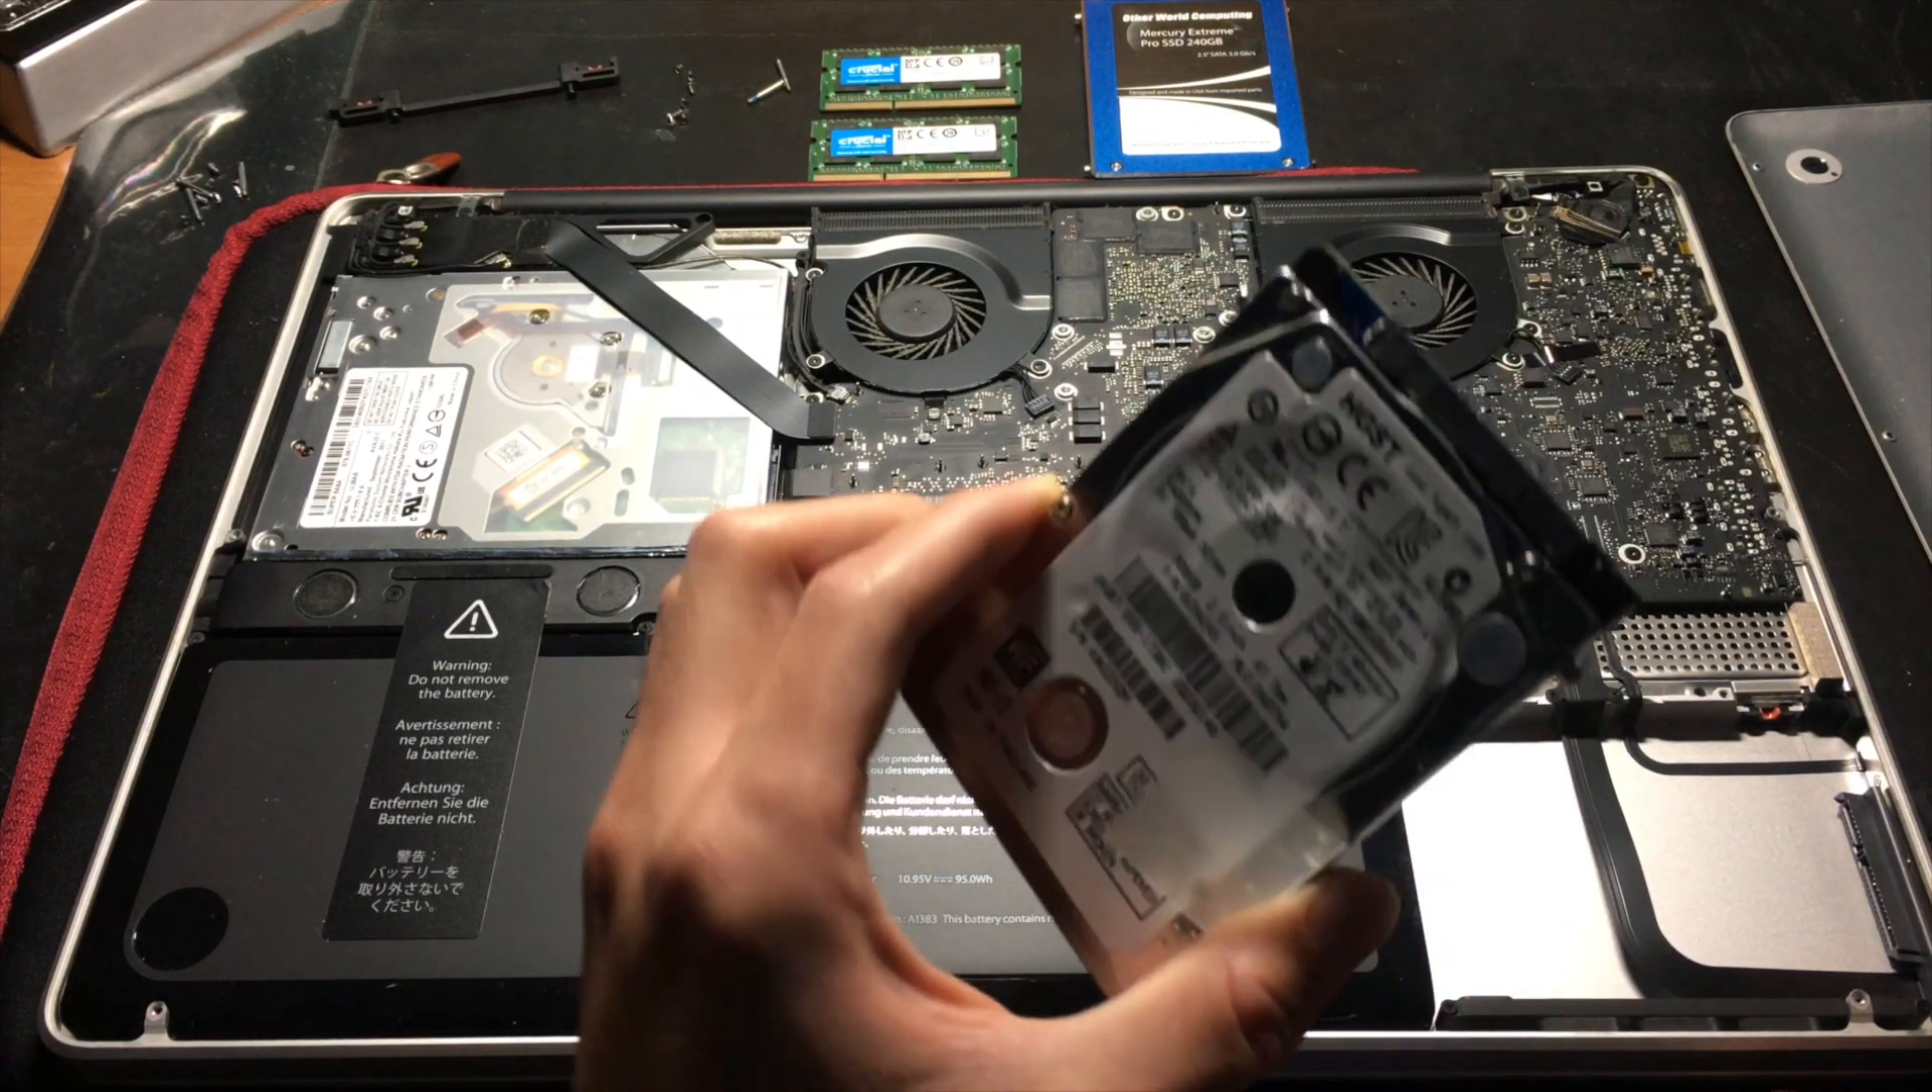And then you have removed the hard drive.